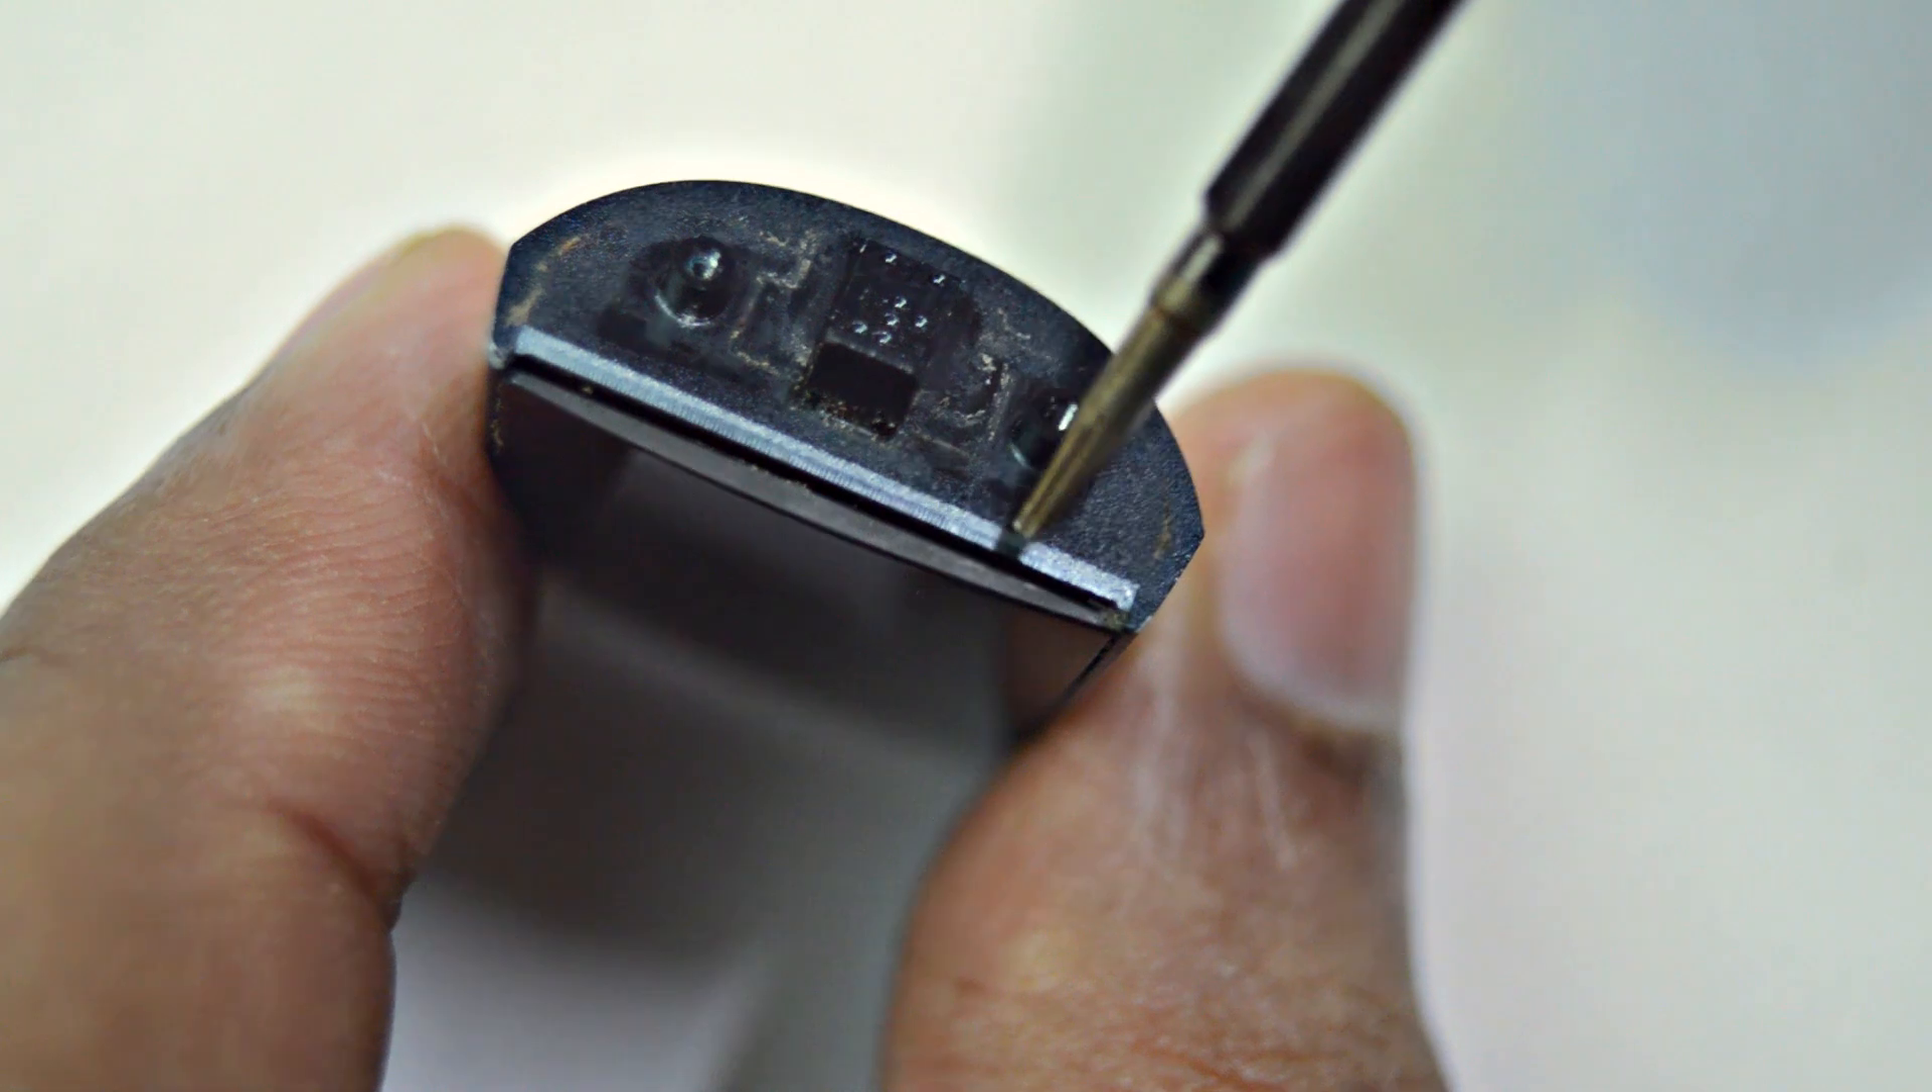Now we can see a gap in between the display and the body.